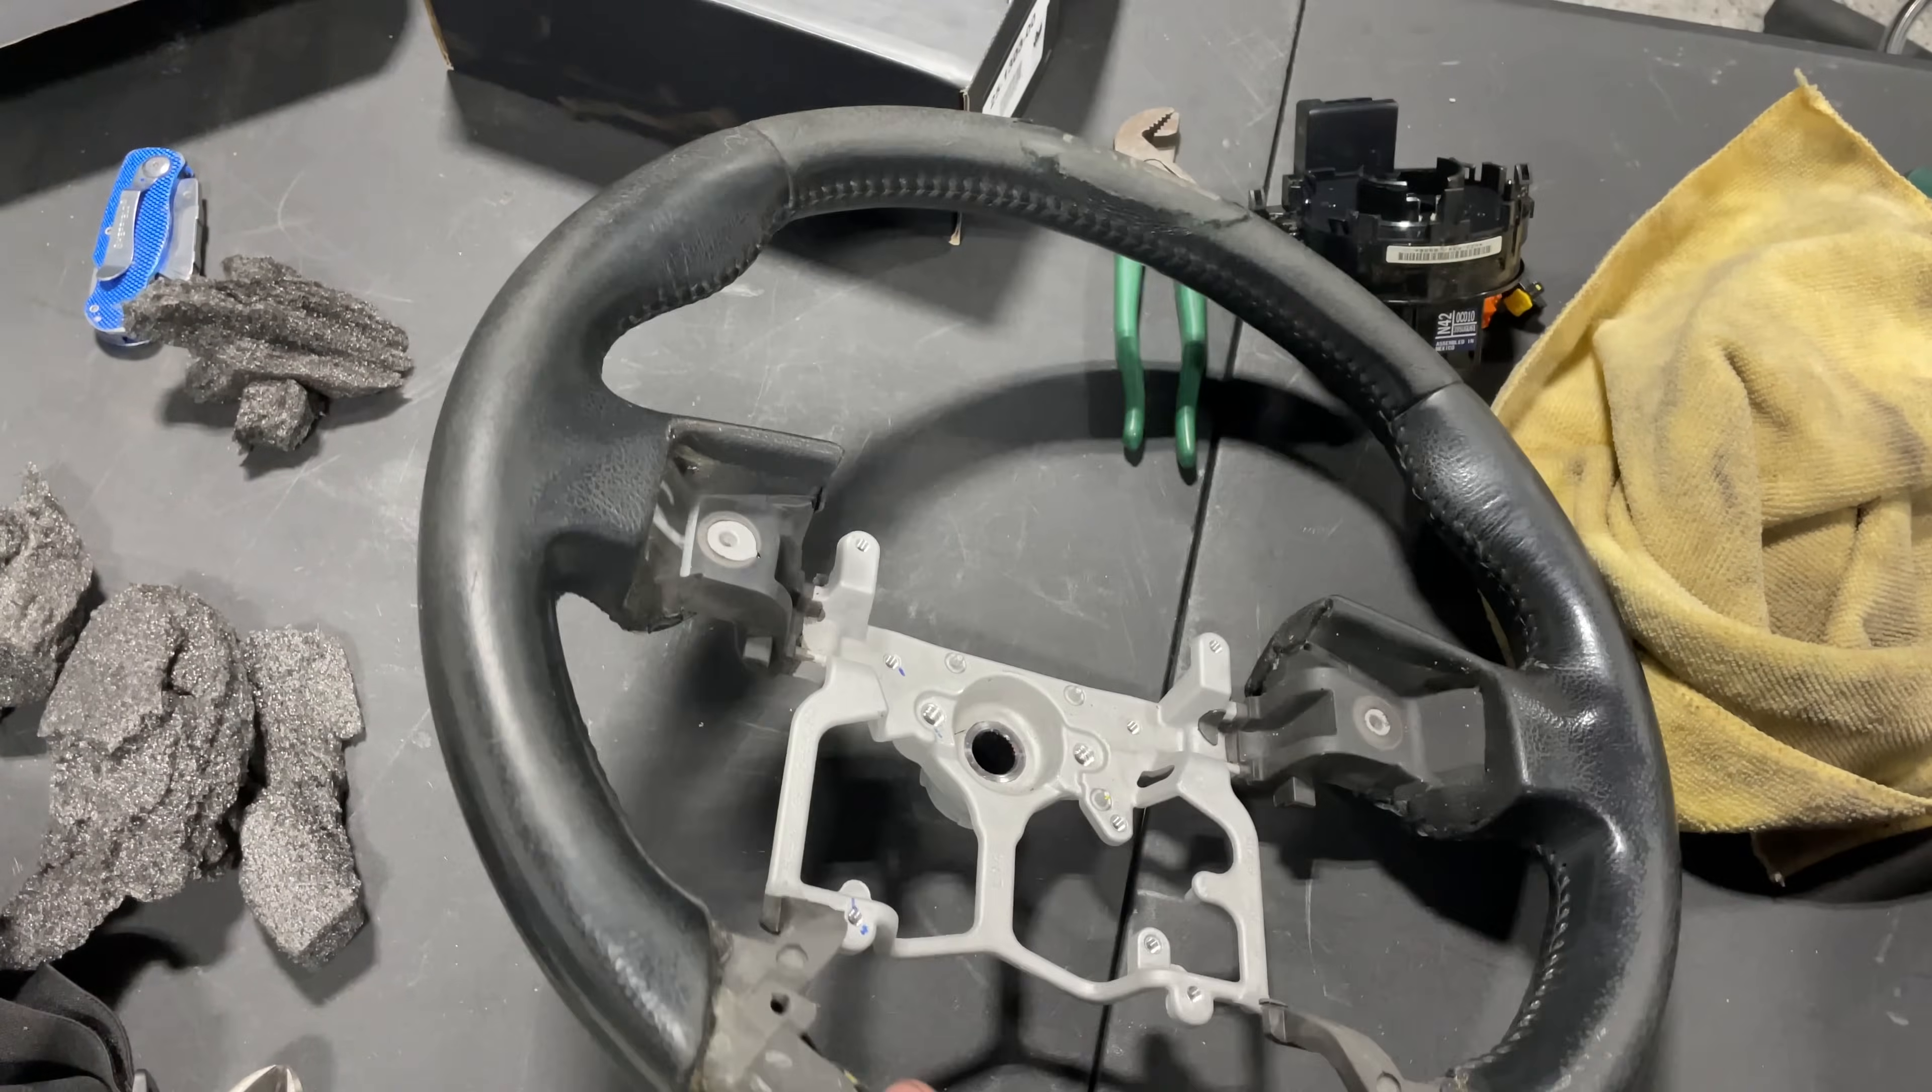This is the stock steering wheel and i've pulled all the guts out of it and we've transferred it over.